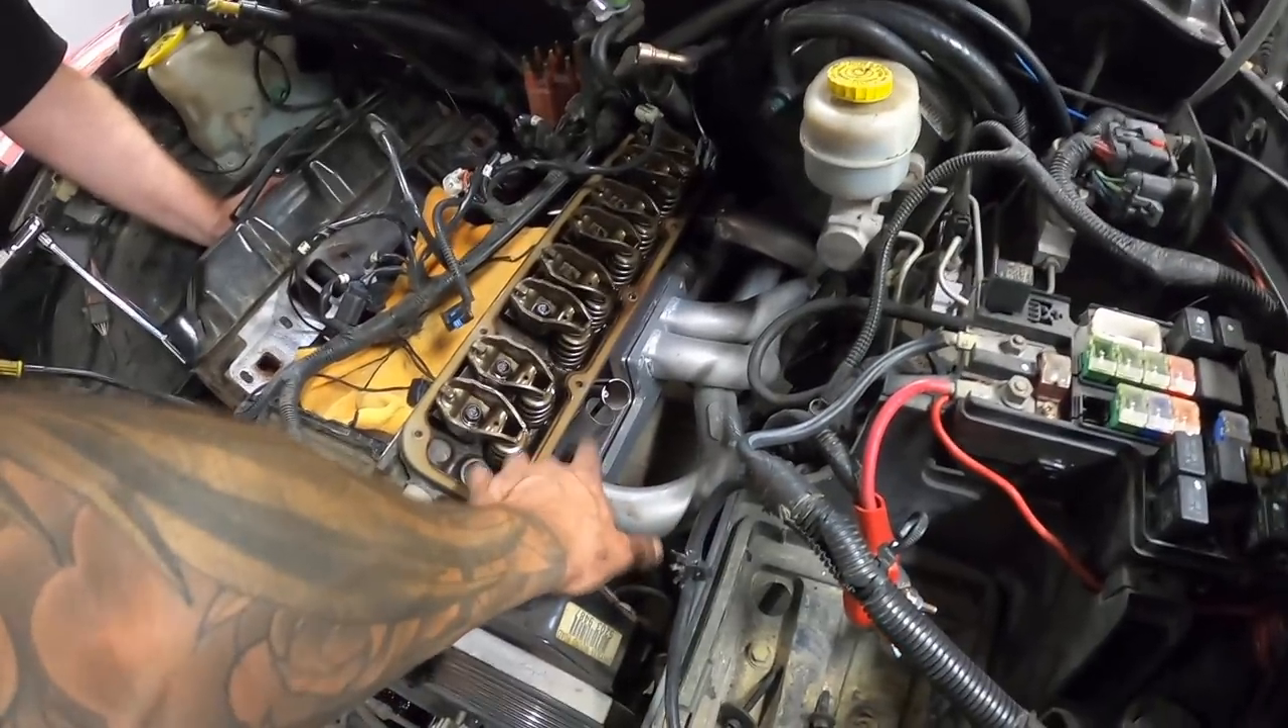So we took off the valve cover on the driver's side.